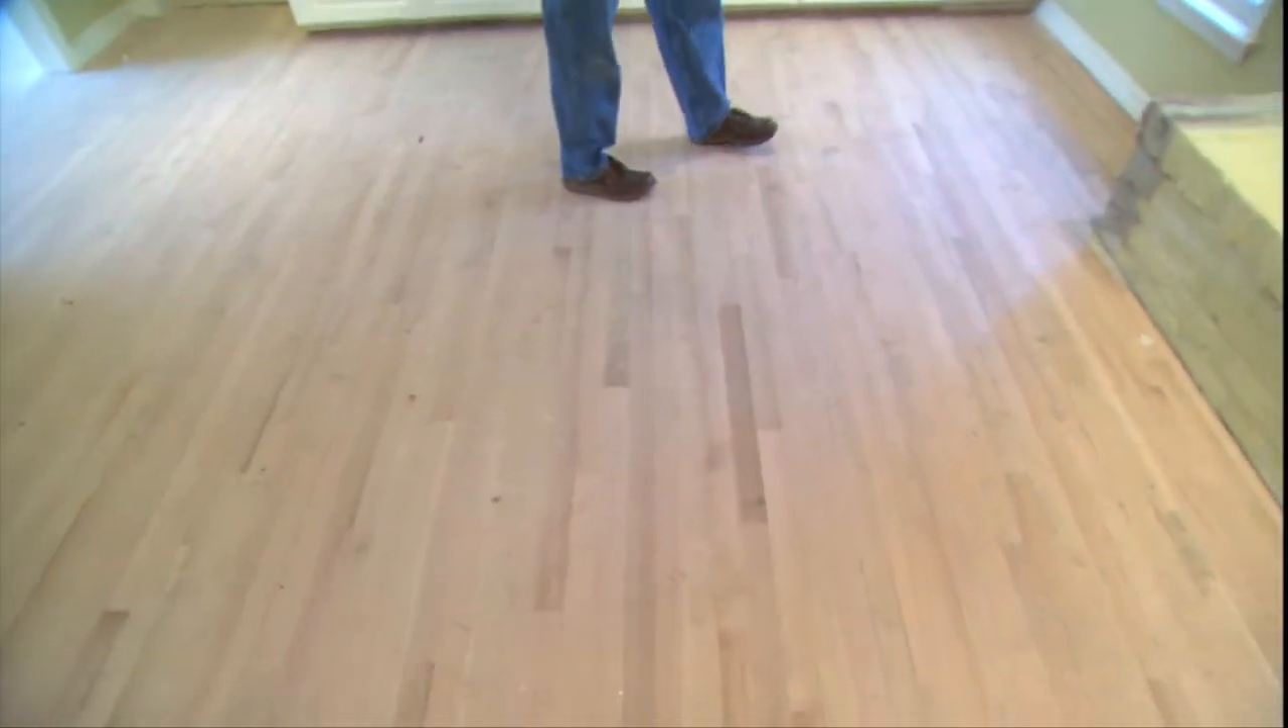Our hardwood floor has been completely installed it's been down for about ten days.